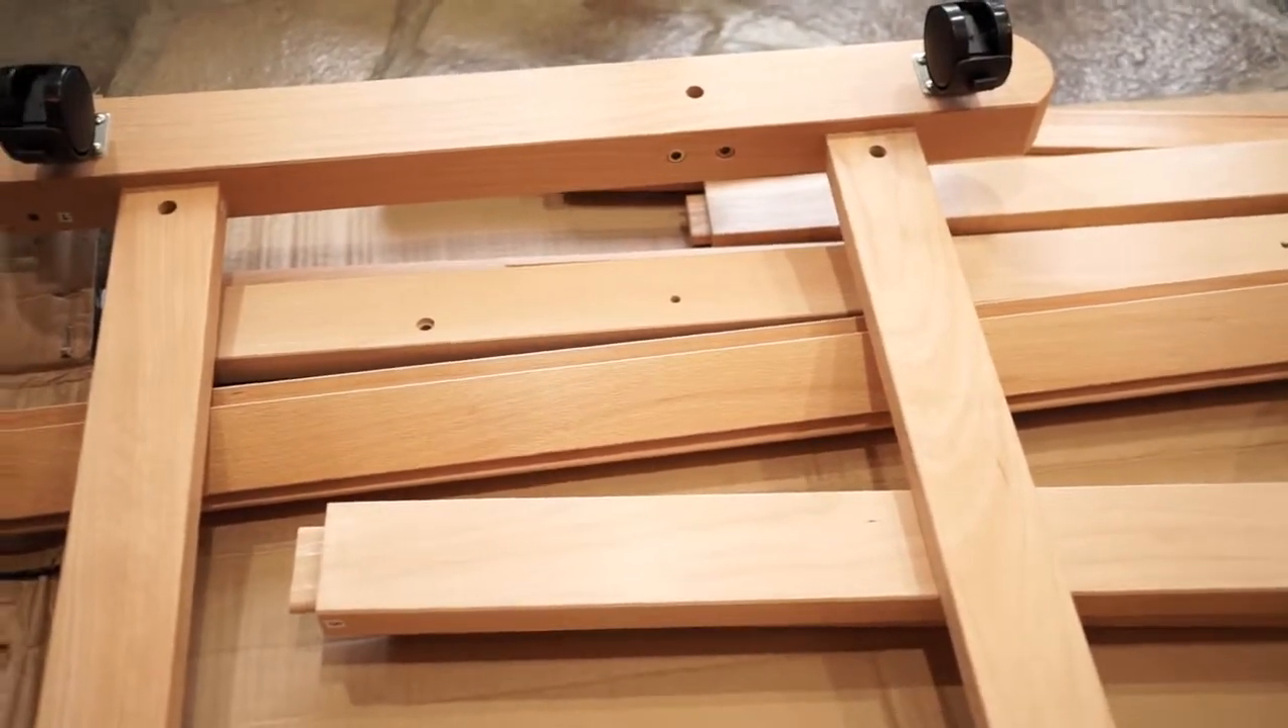So now that that is done, I have attached all the wheels to the first bottom piece.